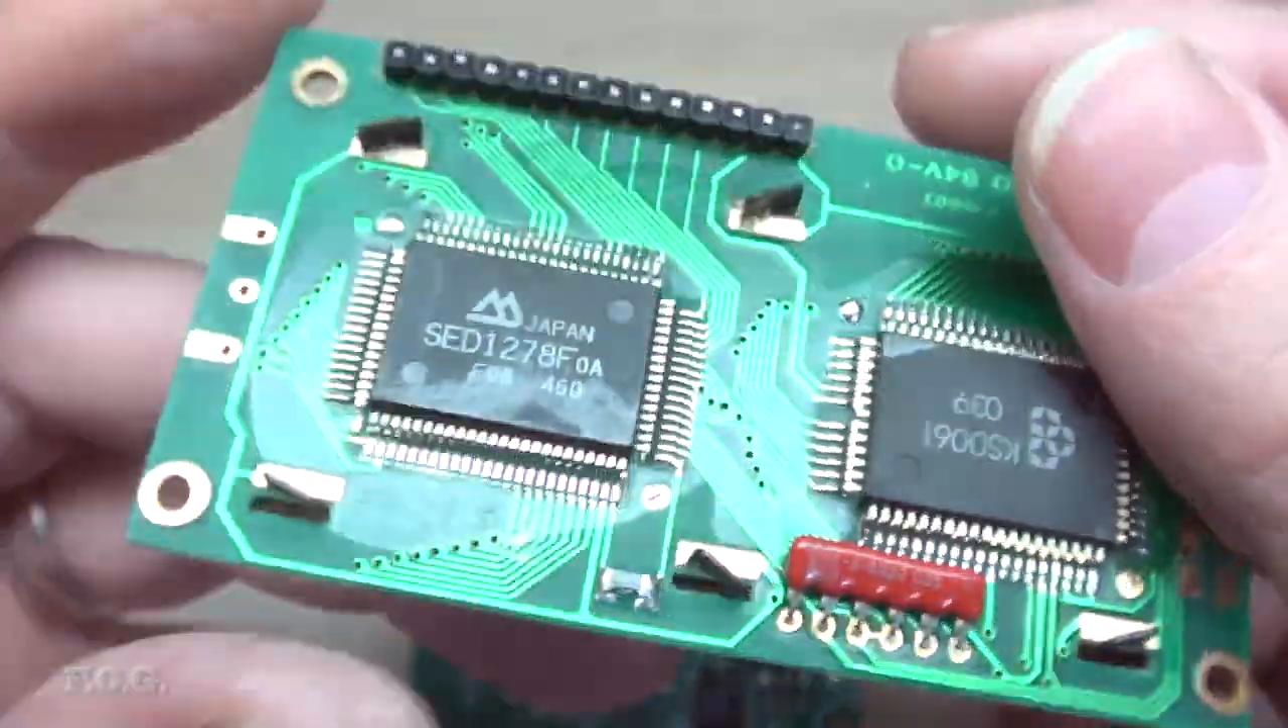You can see I've soldered a modified pin header to the LCD display so all I need to do now is solder the display to the PCB.